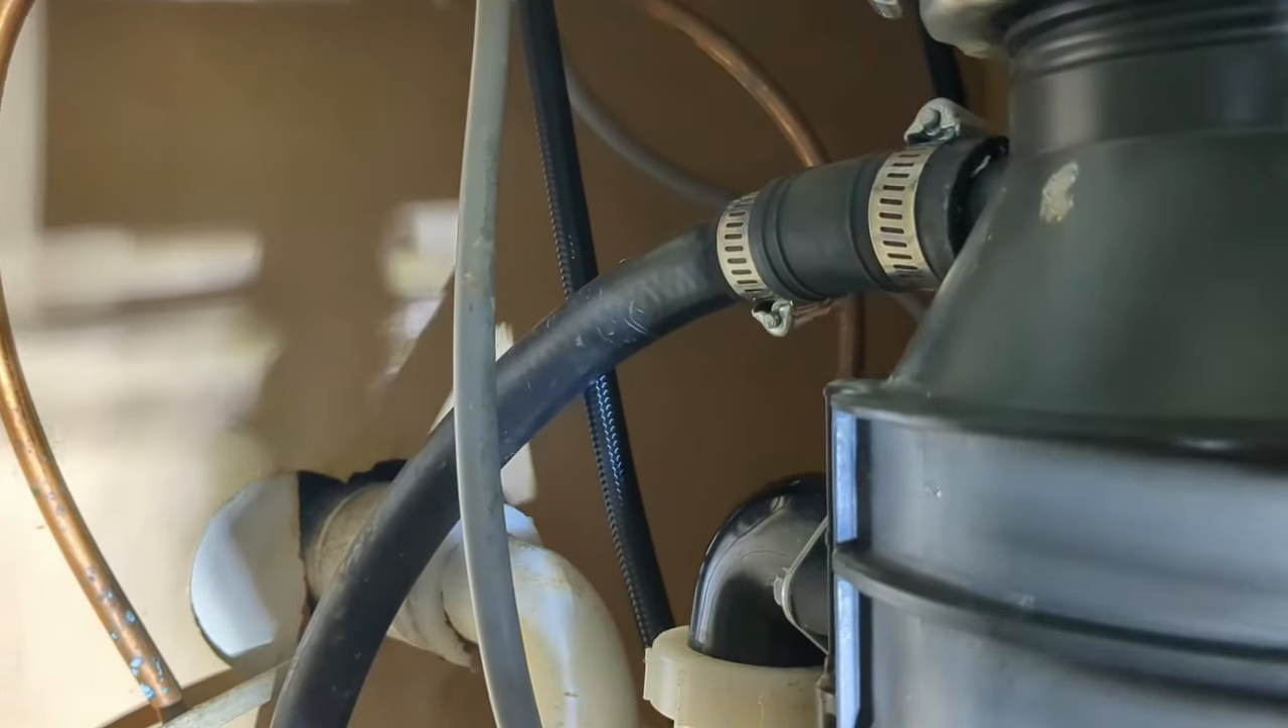You can see these pipe clamps back here that are holding that pipe on.